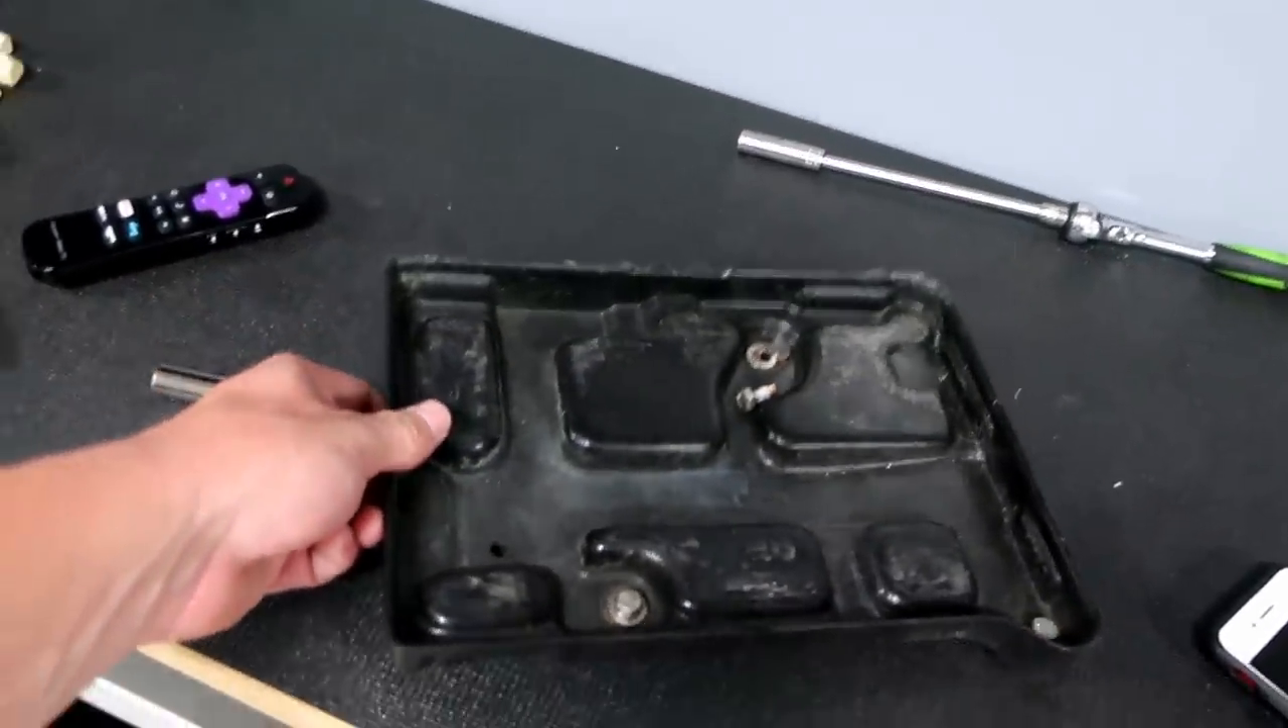I went ahead and took out the pan here for the battery guys.